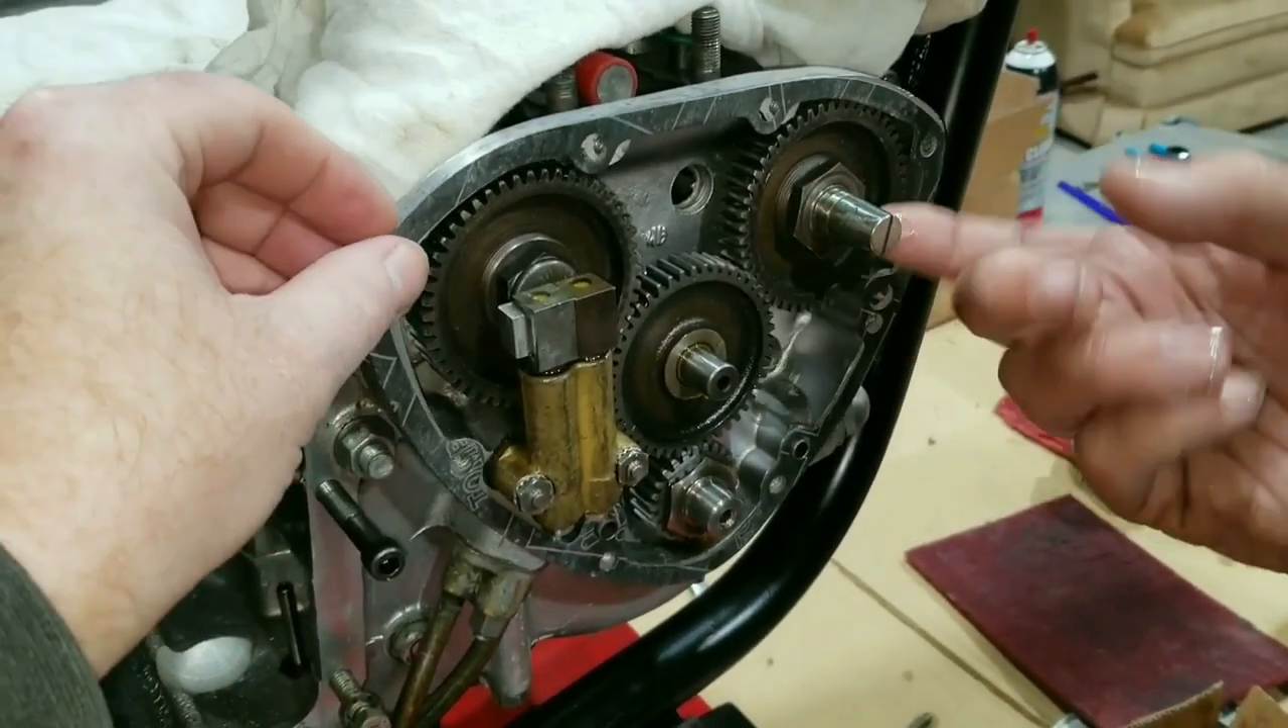So we got the gasket on here now and ready to go ahead and put it together.